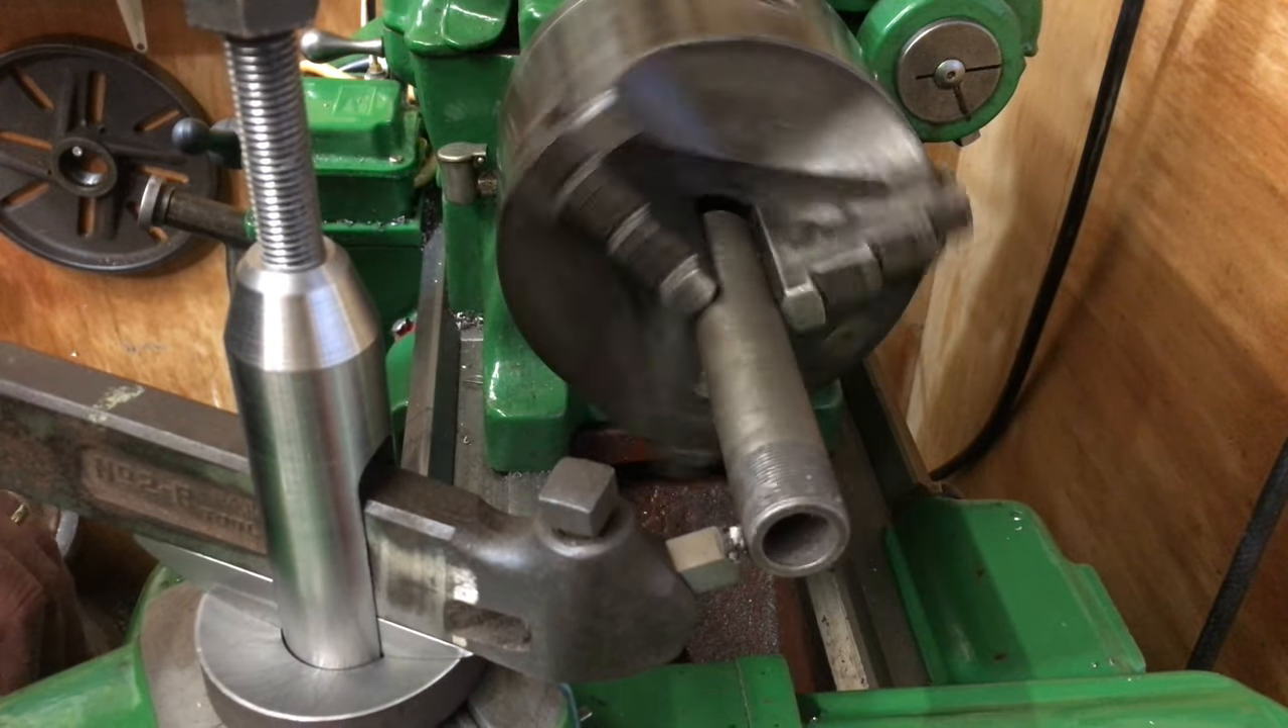Just to prove it works I plunked a spare bit of tube into the three jaw chuck and tightened it up.